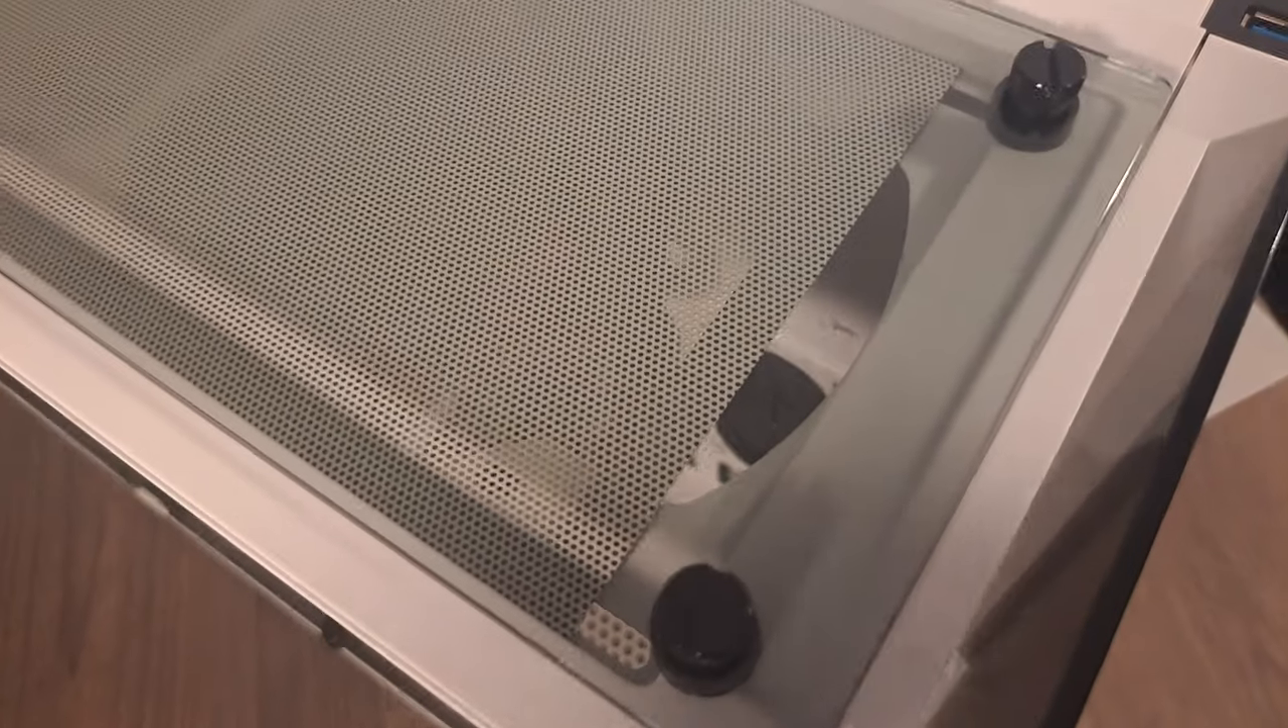All right top glass panel is back on.